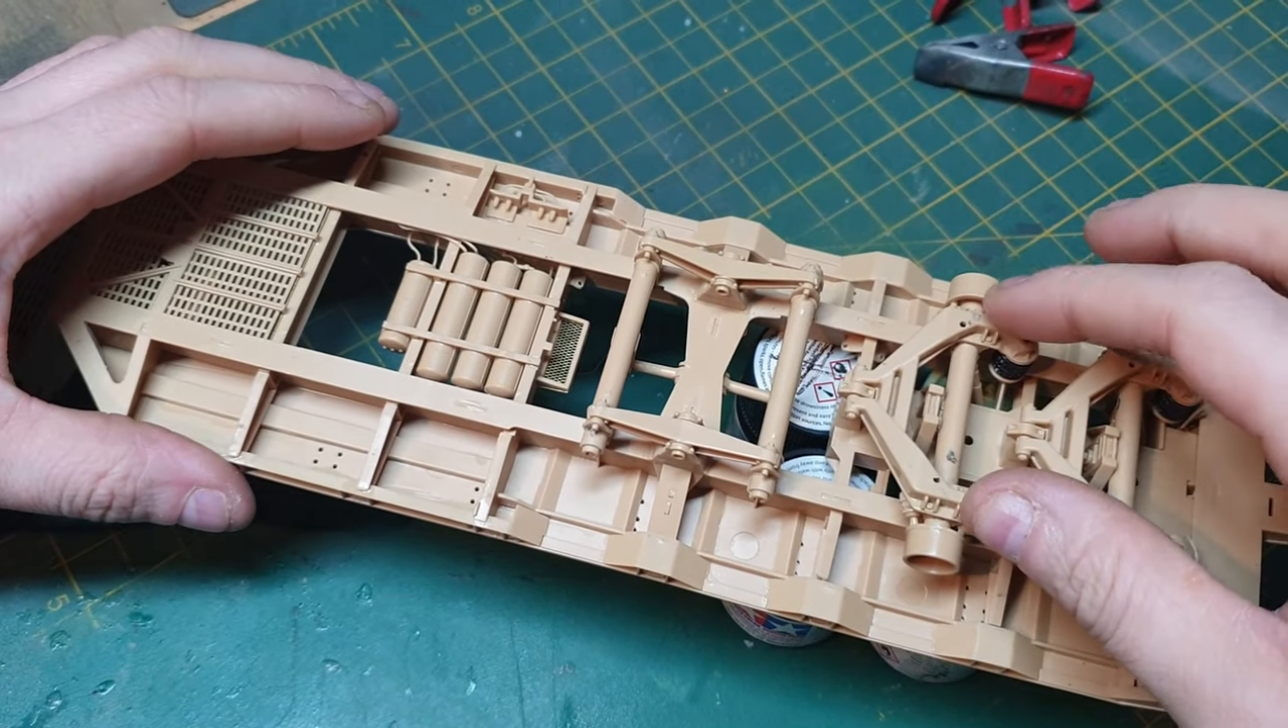Okay folks the suspension is all done now this is quite fixed into place it doesn't really move but in the real vehicle it would because these sections these black bits would be airbags.